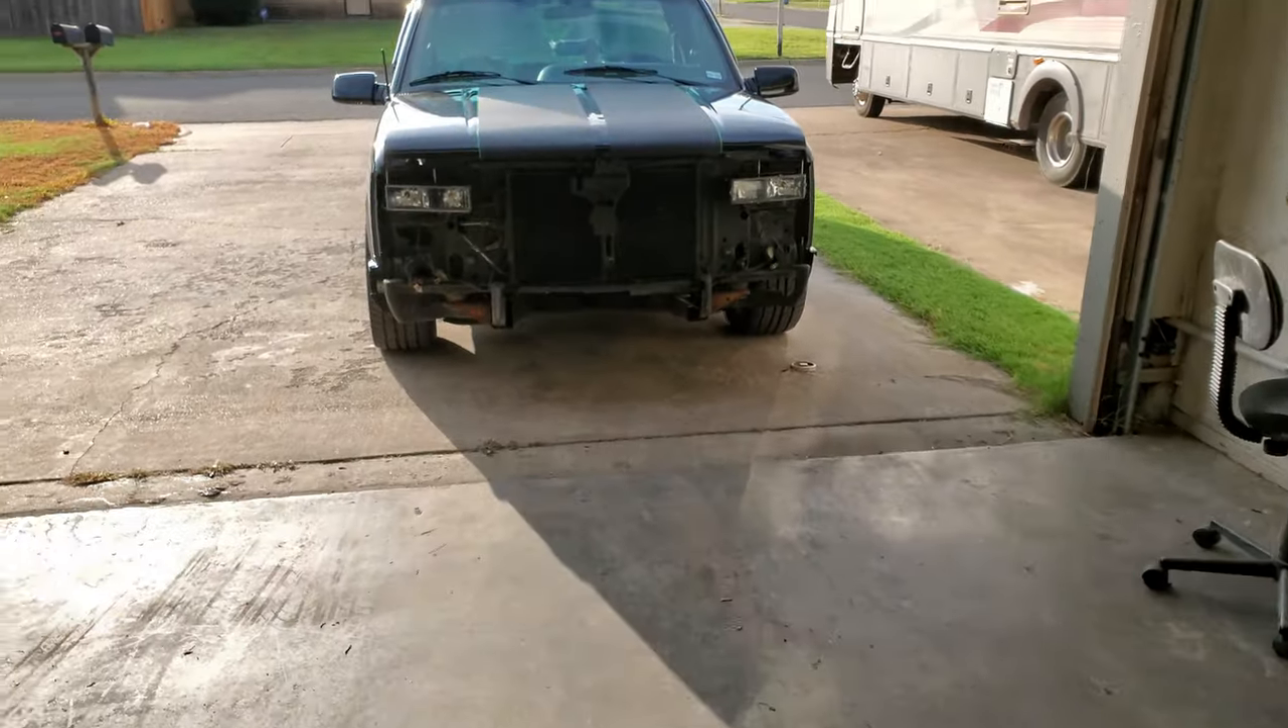We got the front end all tore apart here.